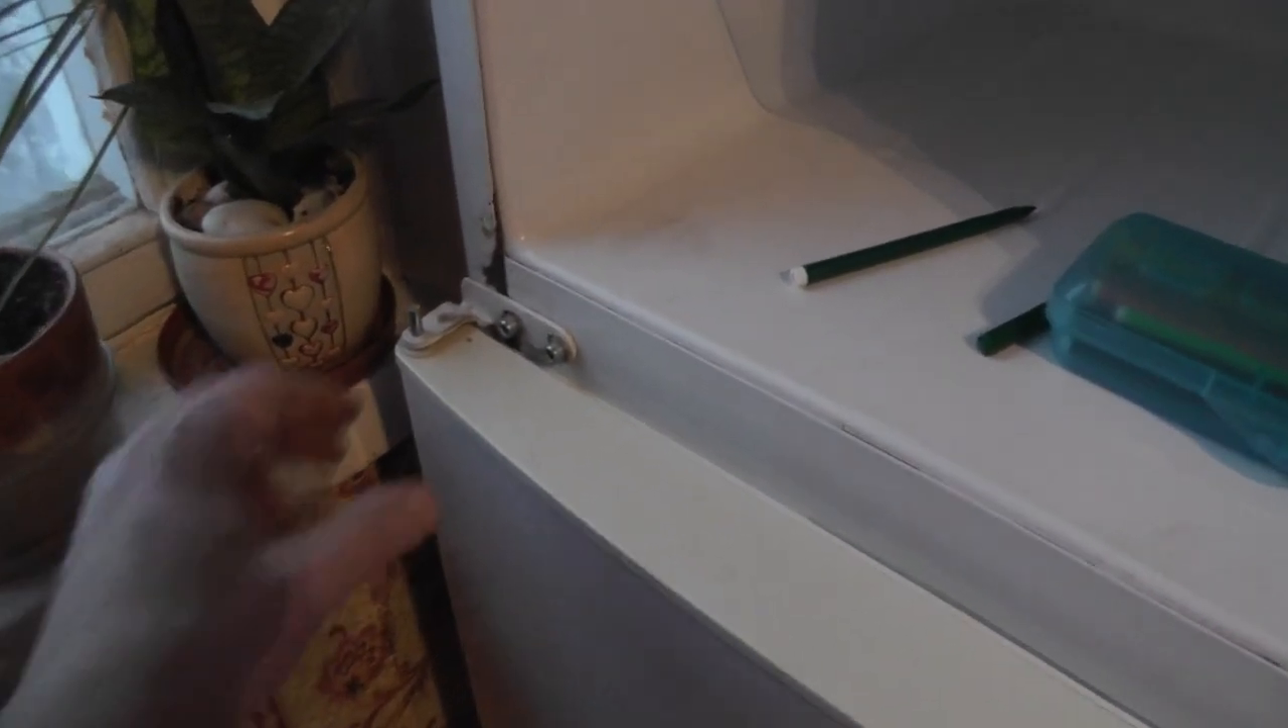Так, мы прикрутили кронштейн Уже на два болта.